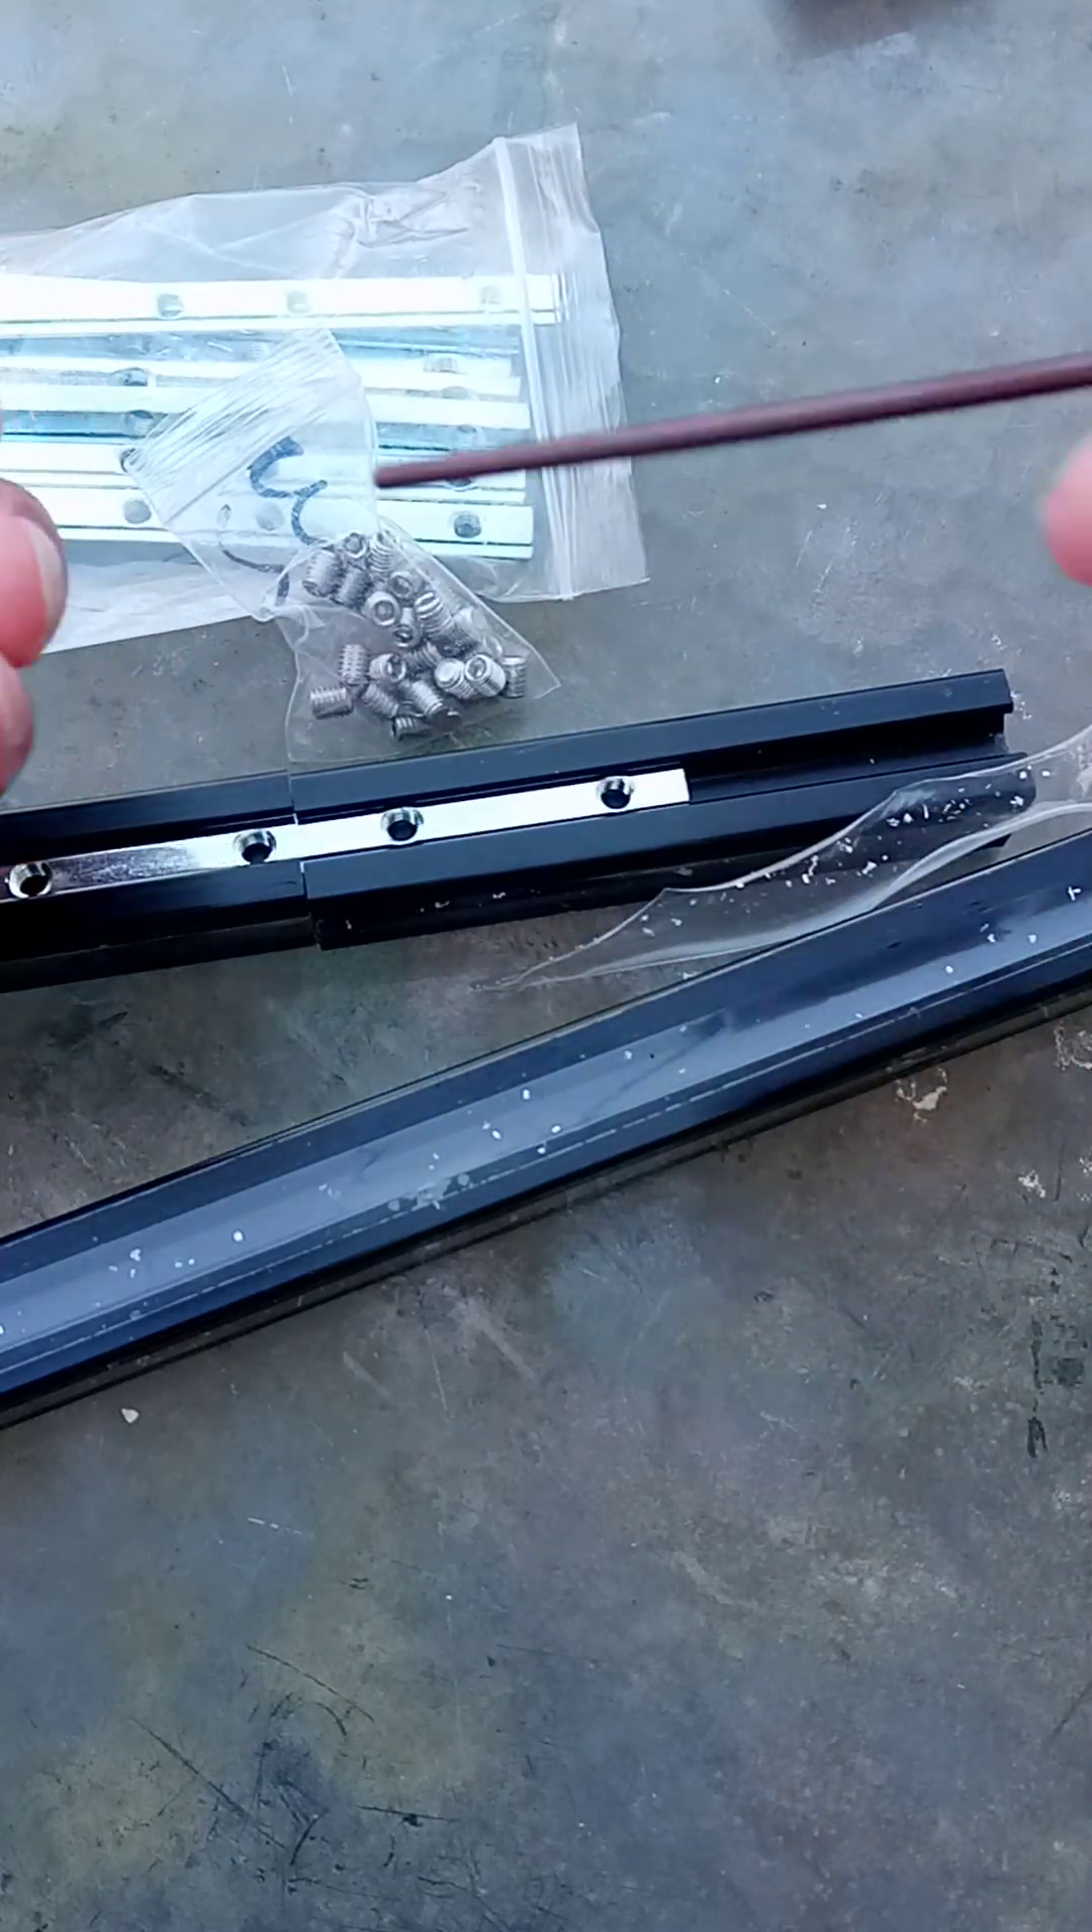This is a joiner and it slides in here just like that see the profile it fits the profile slides in there like that.